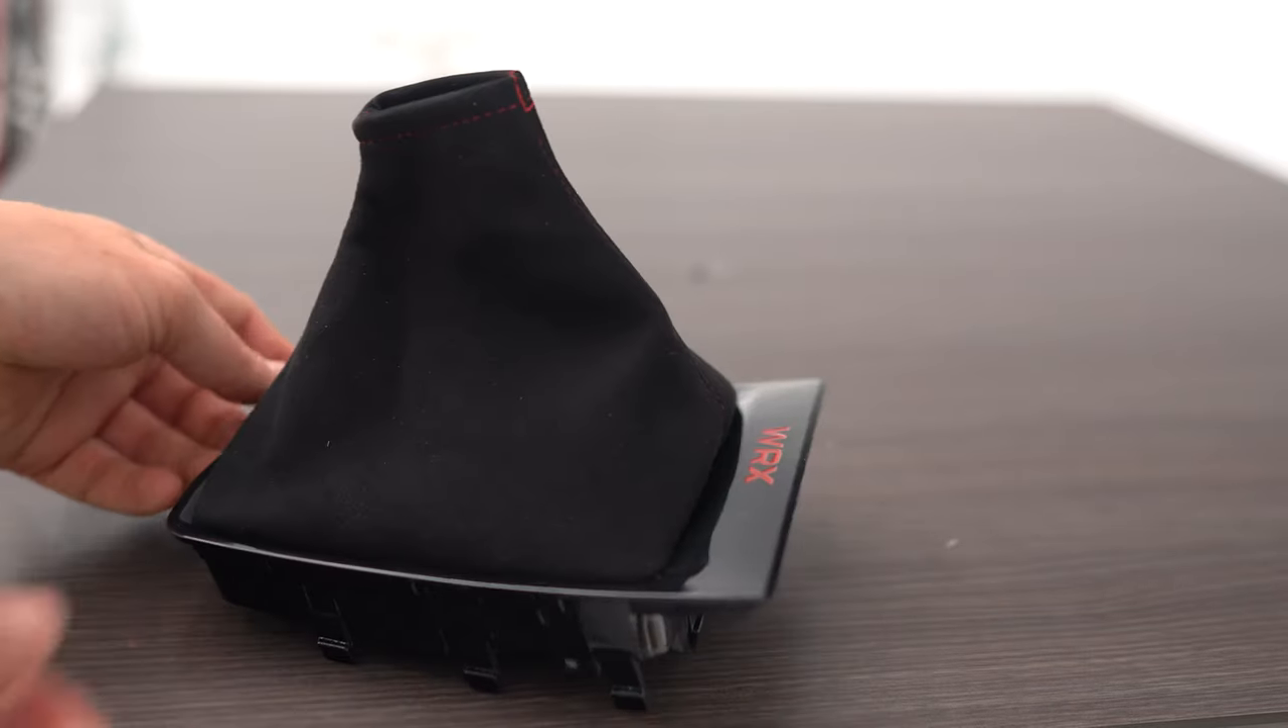Here is the final product of the Alcantara shift boot installed on our WX trim. You got the WX logo still, and you got this nice Alcantara suede material with this red stitching.